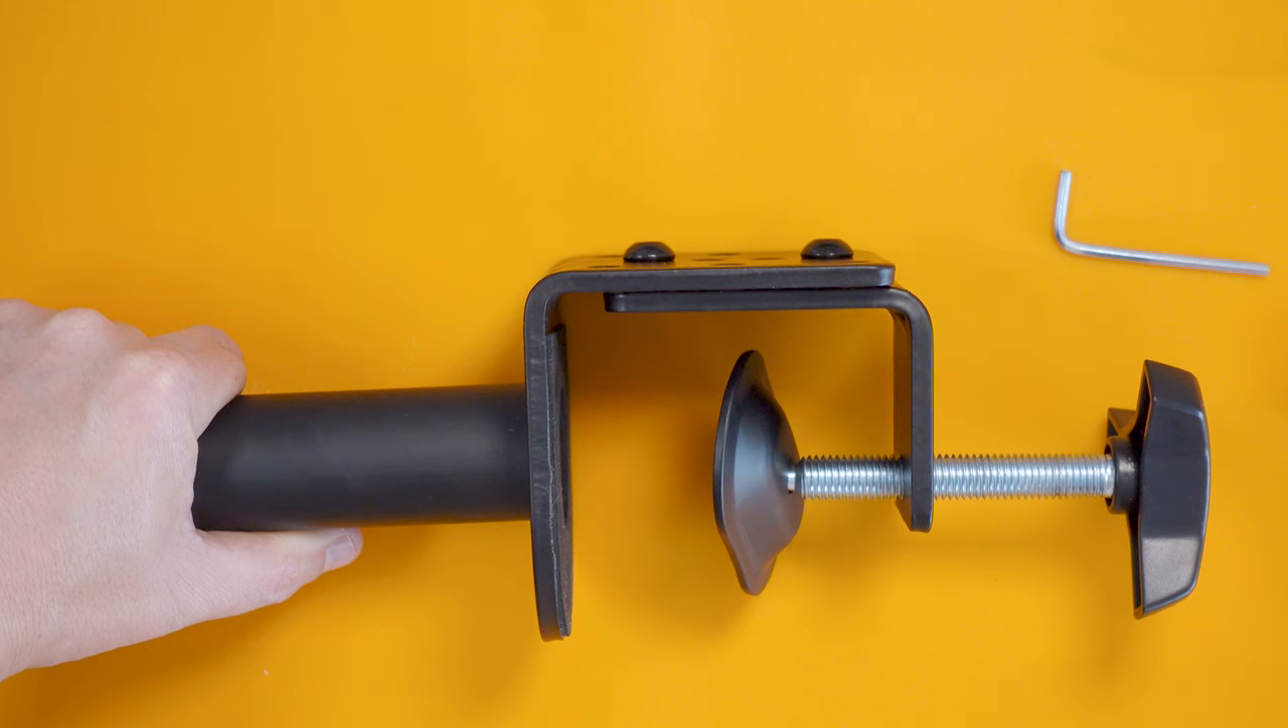There we go. So there's our bracket, all assembled for our size of desk.